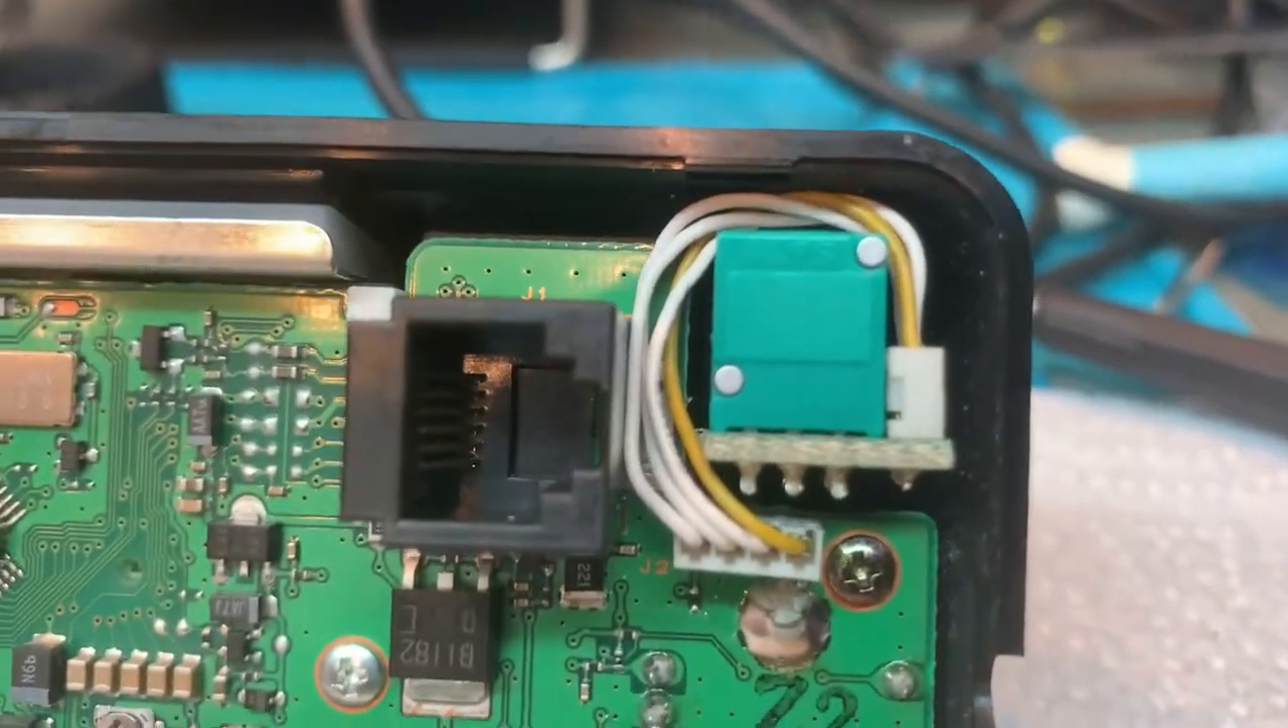We have the pc board in place and the wiring for the volume controller is all pushed back out of the way.